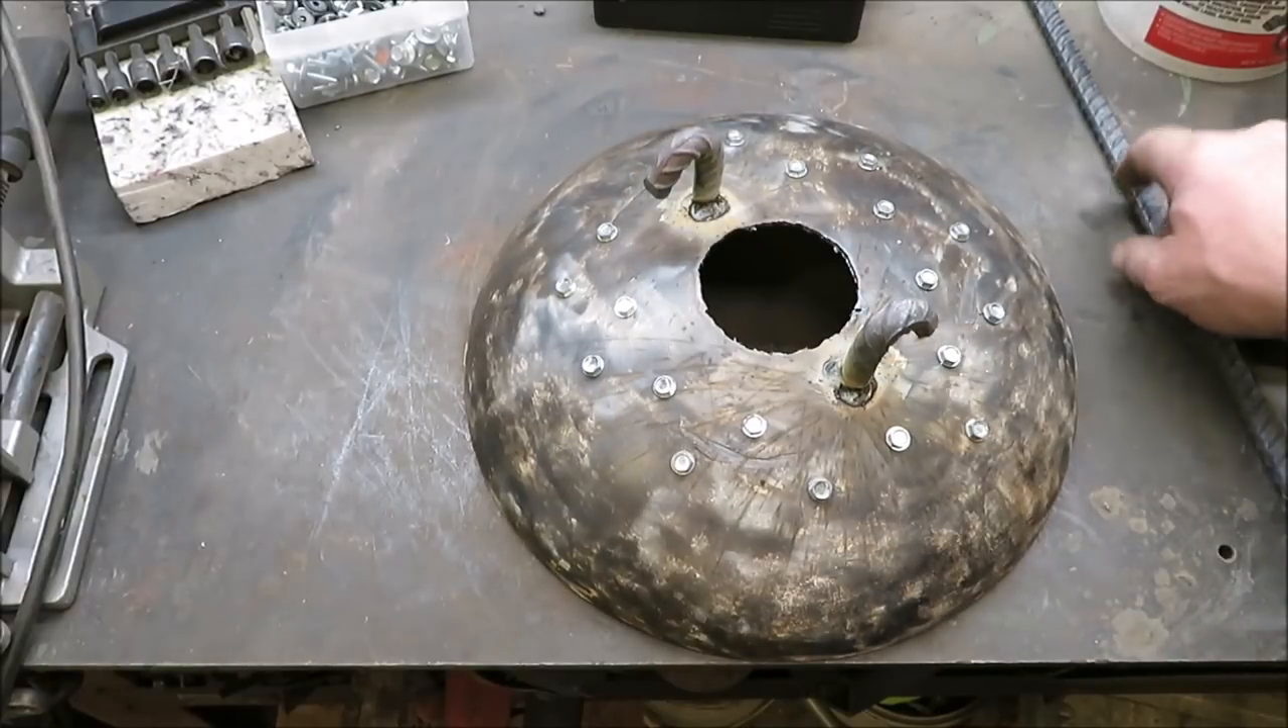Okay this is what we got so far for the lid I got a bunch of screws in there we got our handle where we can get this thing on and off.